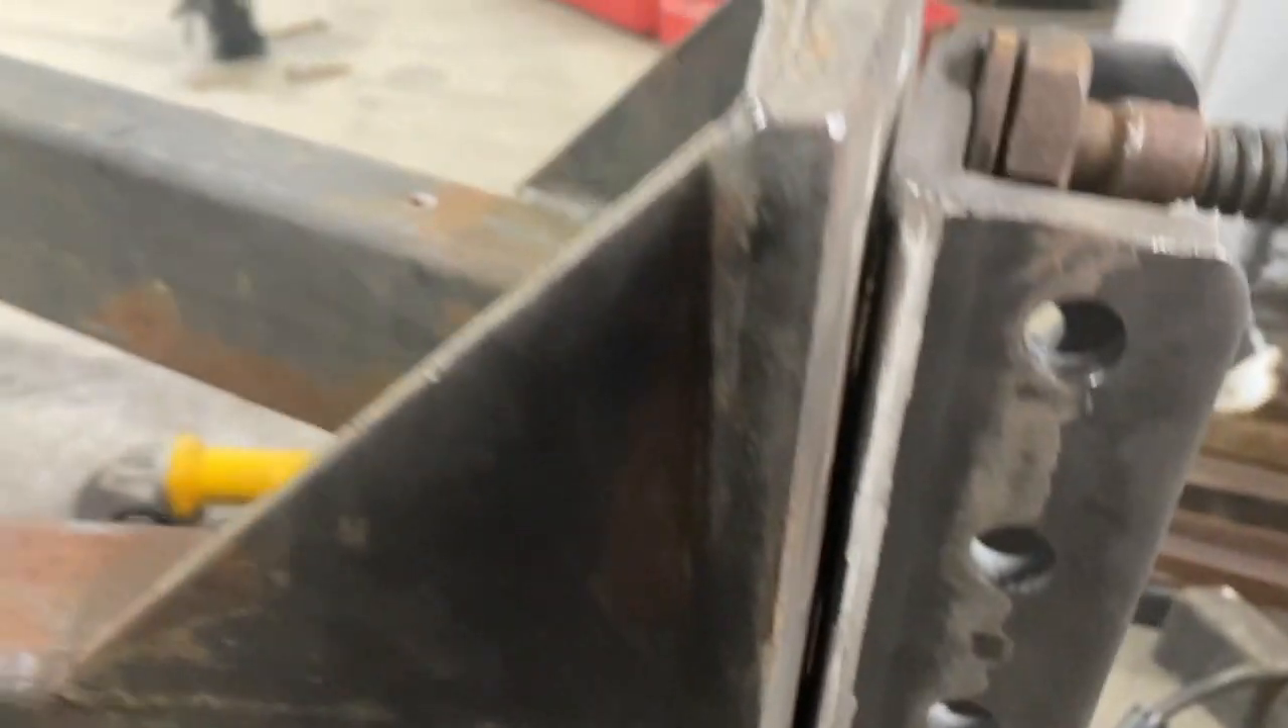I got my part mocked up here got a little bit of a gap in there evidently this uh this plate's still got a little bit of a warp to it.